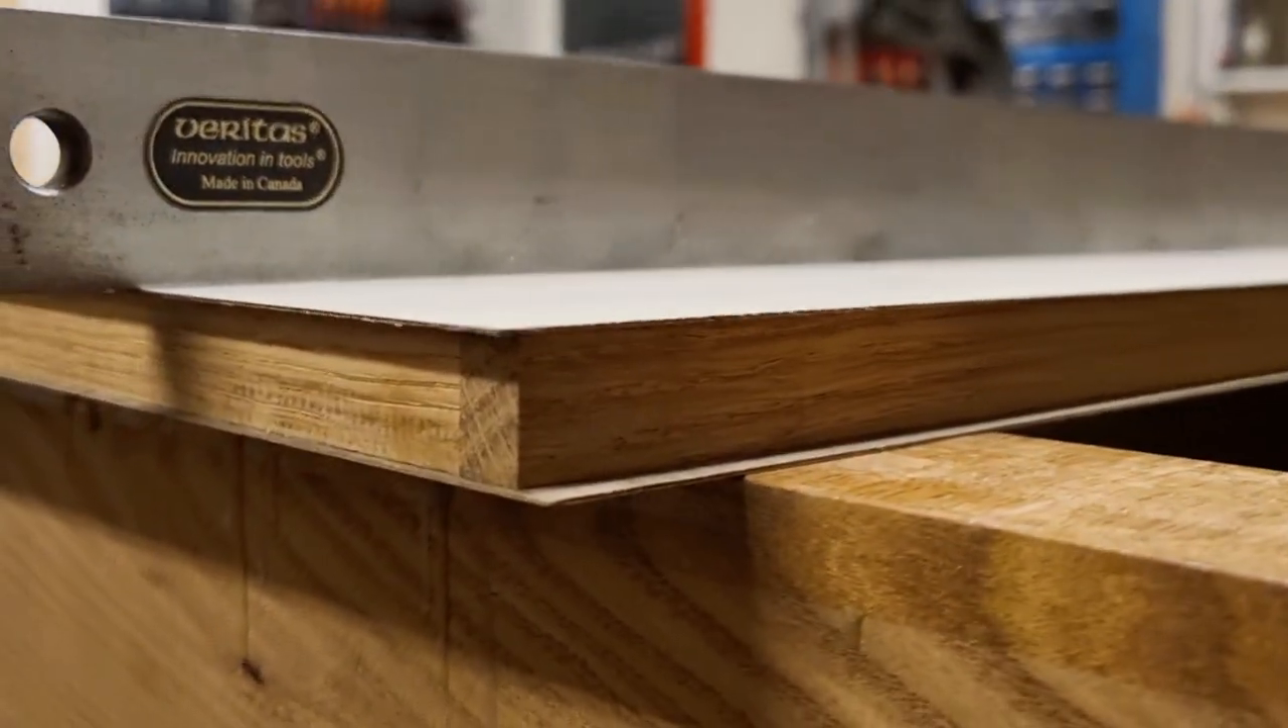So the glue has dried and I have removed the clamps and the part looks straight and nice. And the laminate is overhanging my base on all sides.